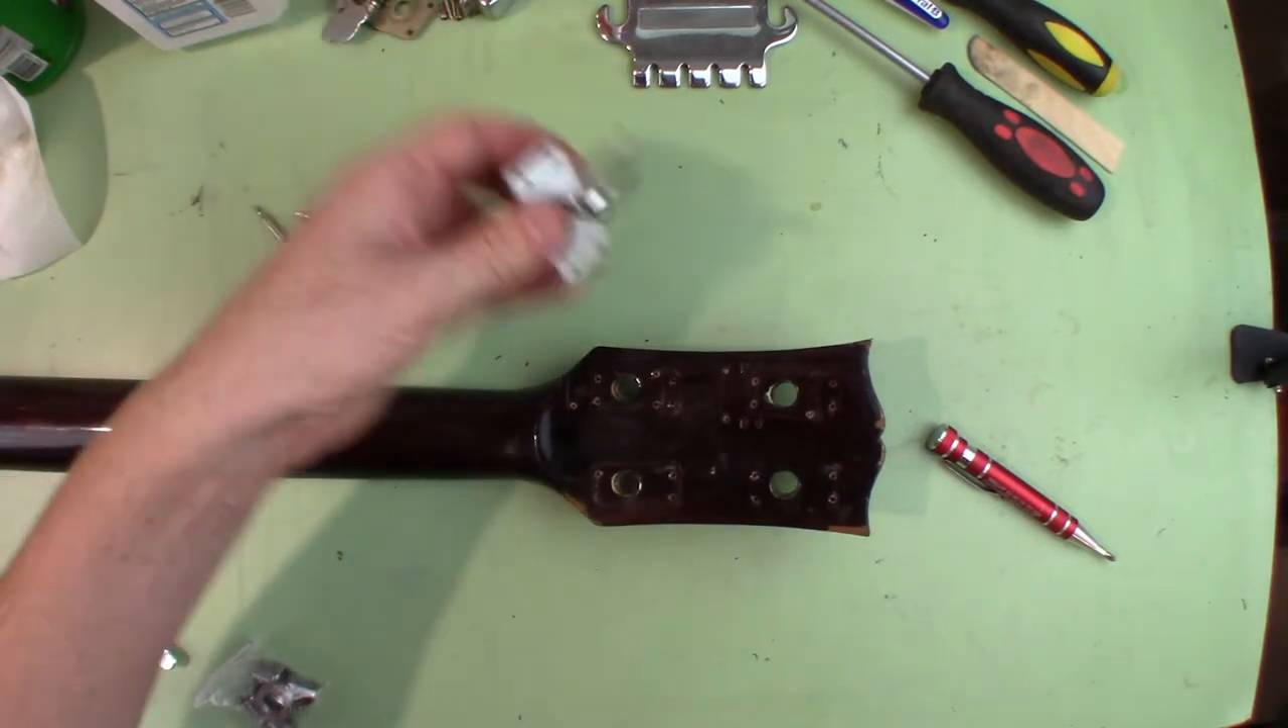Okay, so I got the old tuners out. See there's a lot of holes back here.